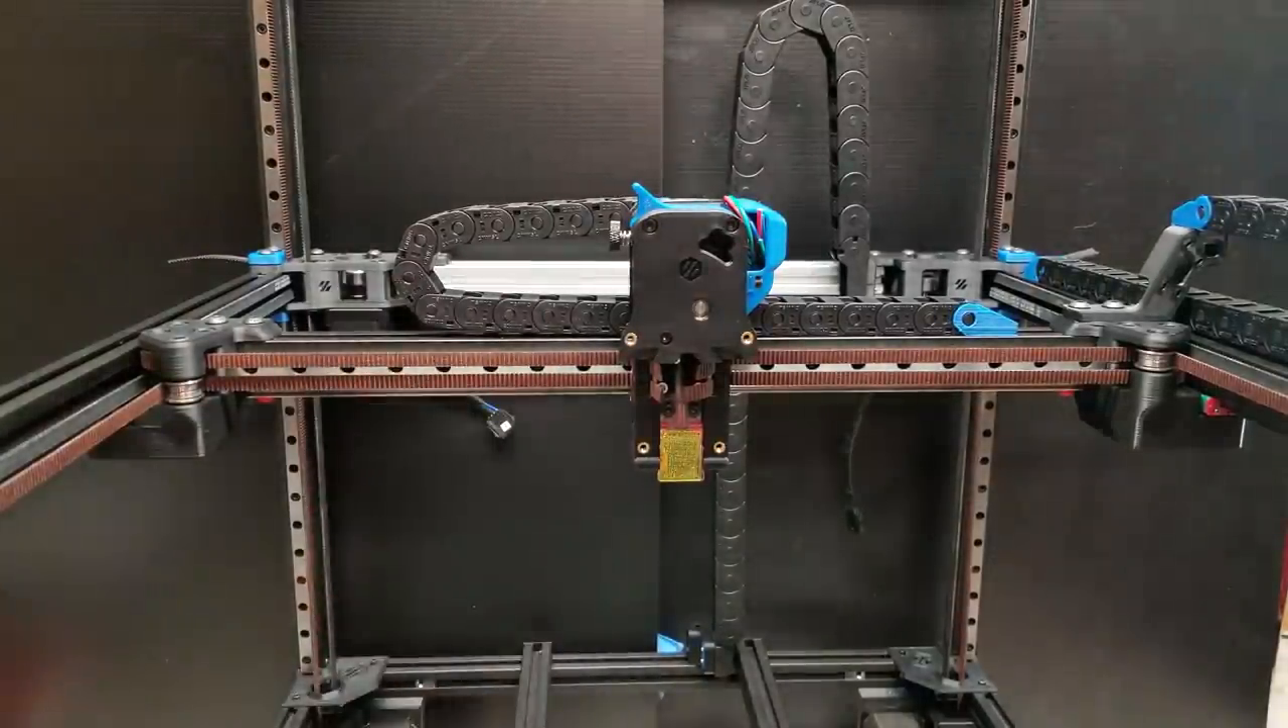Okay, now at this point, I've gone ahead and installed my XY belts.